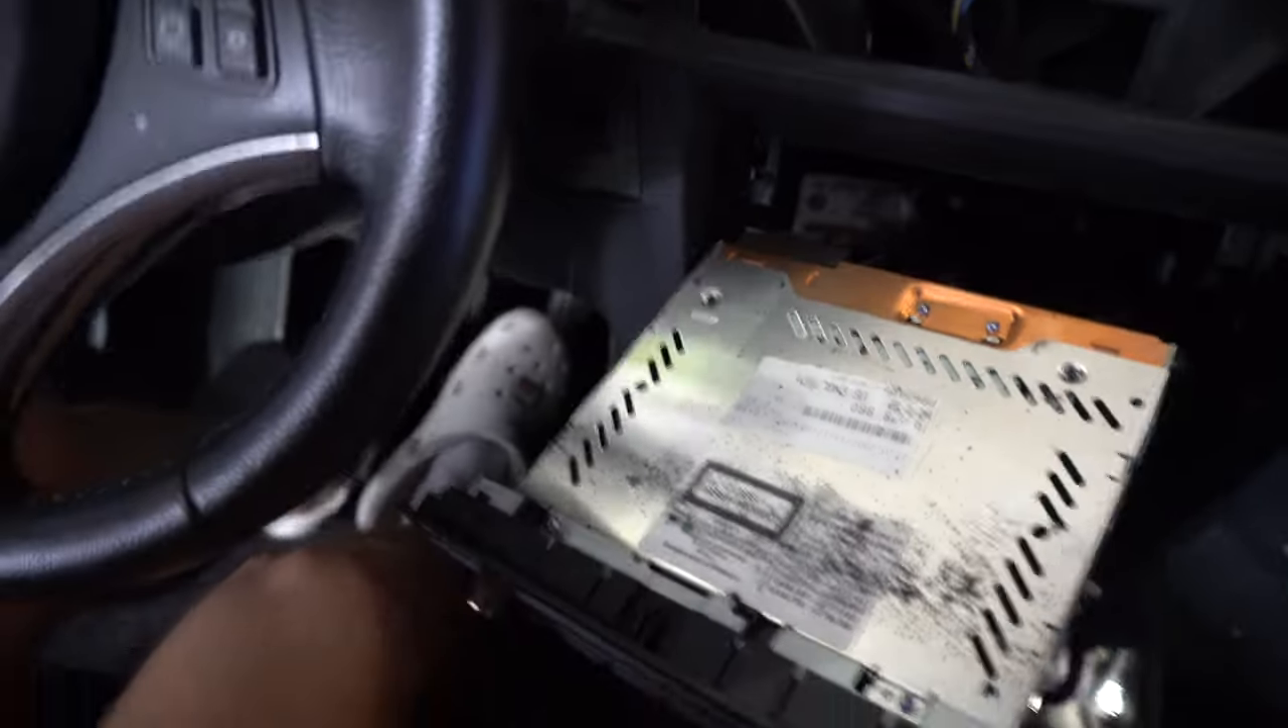Now we got the radio out here and then next you just want to go ahead and remove all the little connections back here.